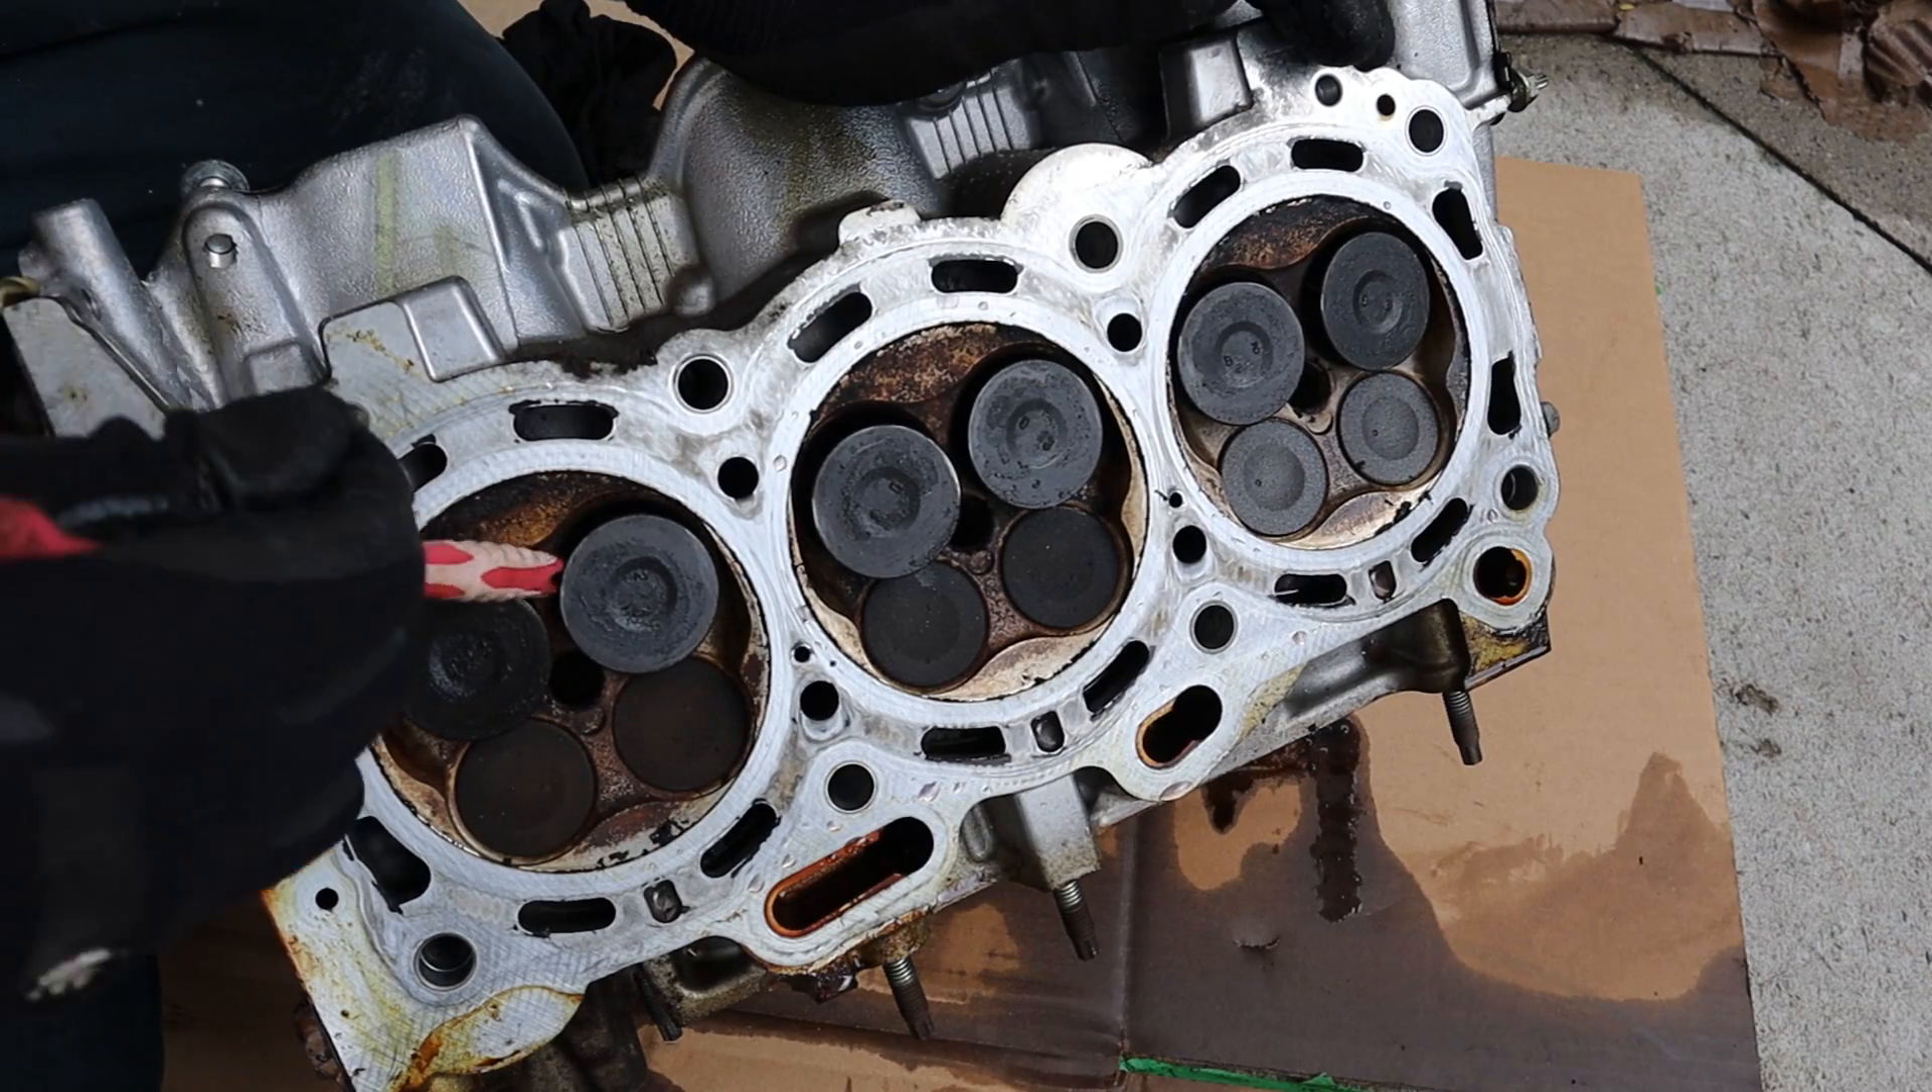Here we come to the catastrophic damage of this engine, and that's all the intake valves here that are stuck open. Now normally the spring would actually suck this back in, just like you have the exhaust valves here, and be able to seal this off. However, because the piston came down and smacked these valves, they're actually all bent here, and that's why they're stuck open and they can't go back into their valve seat.